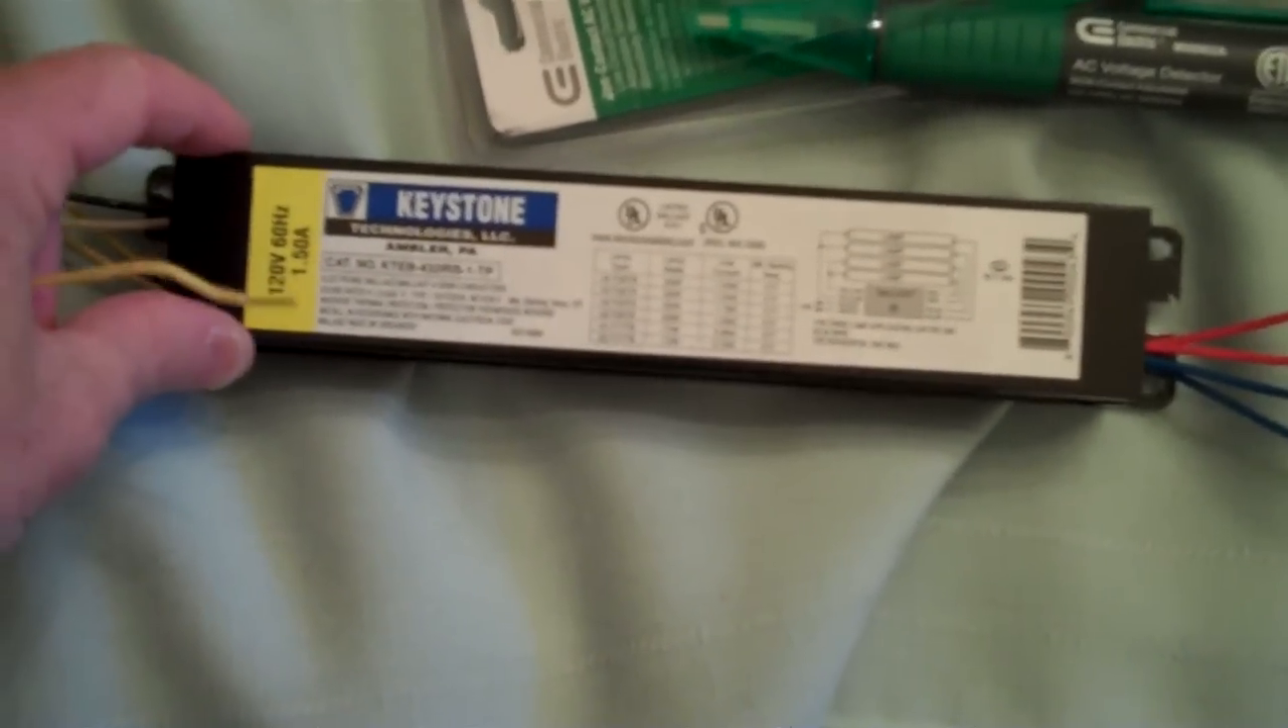This is the old fixture, the old ballast that I've taken out.